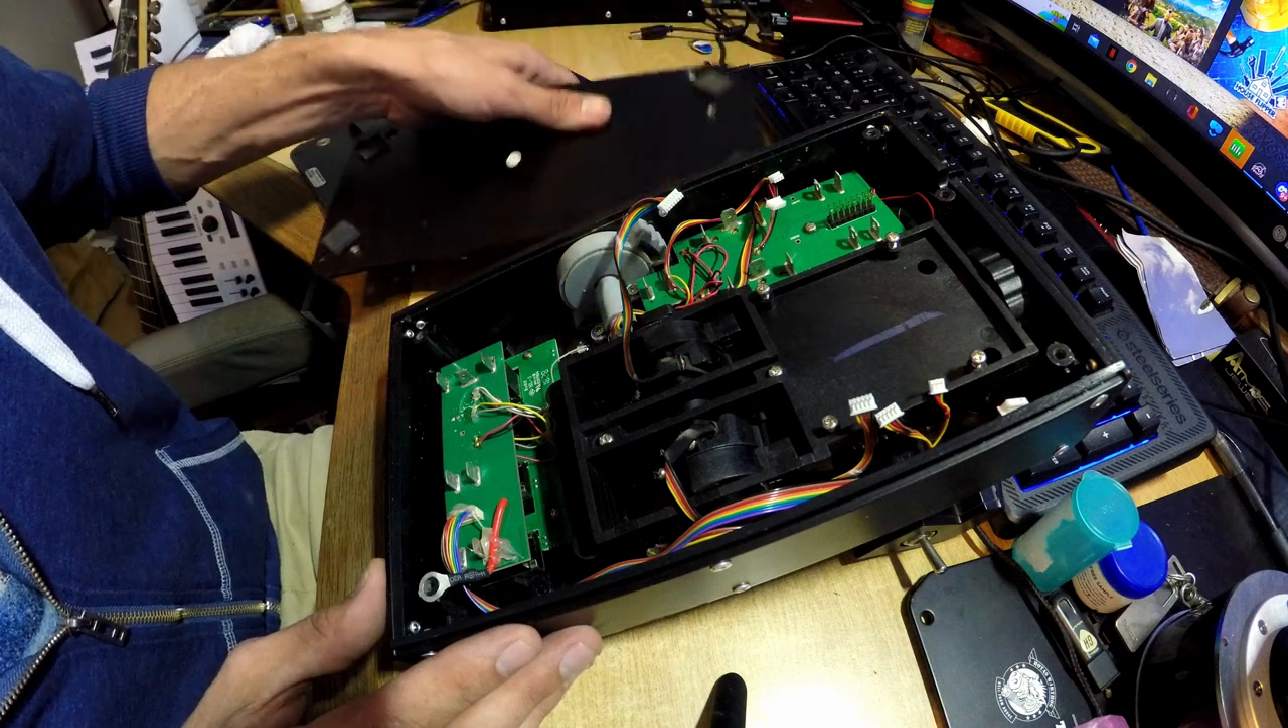Alright guys, so we've got it flipped over, we've taken the backboards off, which is just five screws.